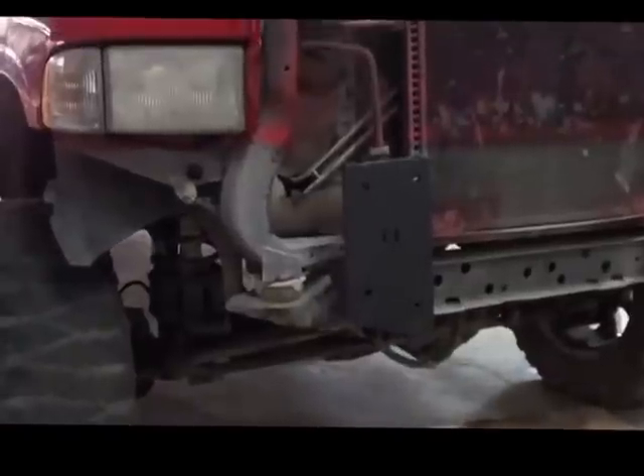Here we have our 94-02 Dodge 1500. As you can see we started installing the brackets on the front bumper.